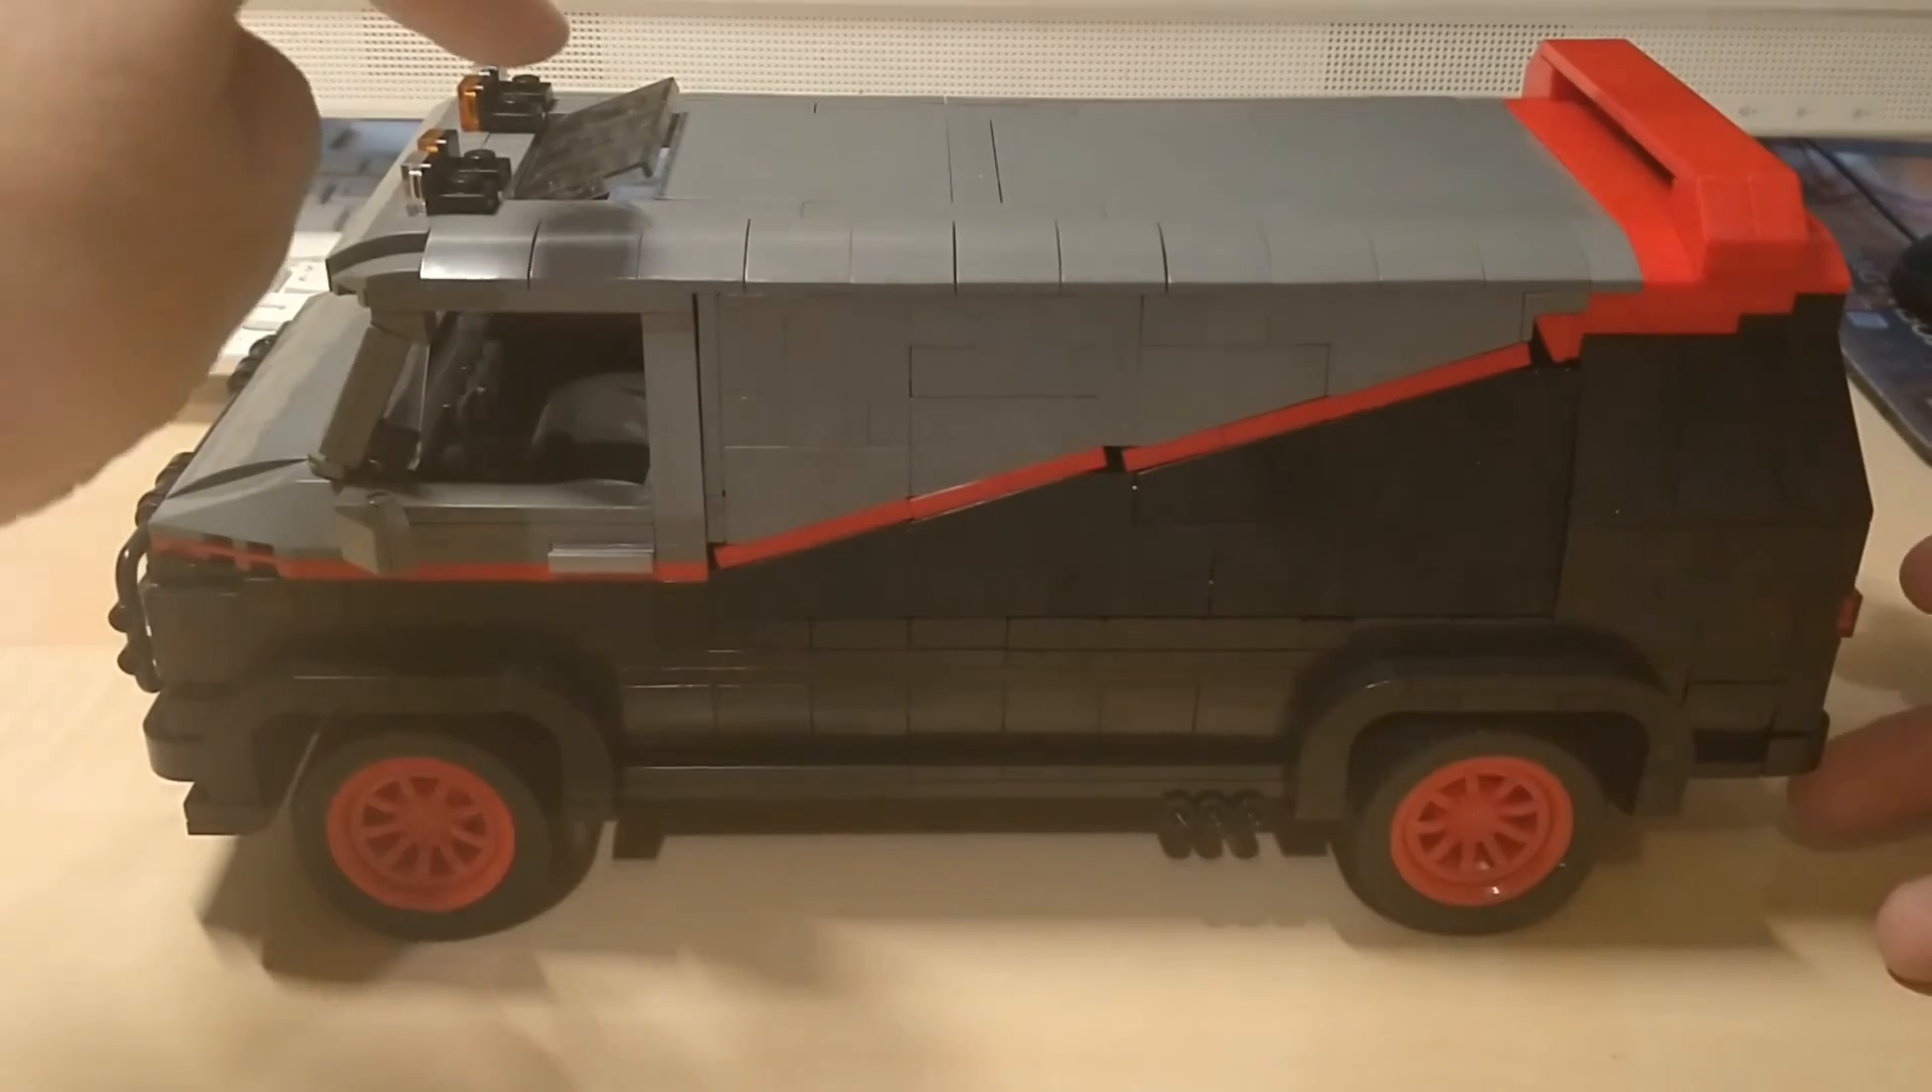Dach ist drauf und Räder sind dran.